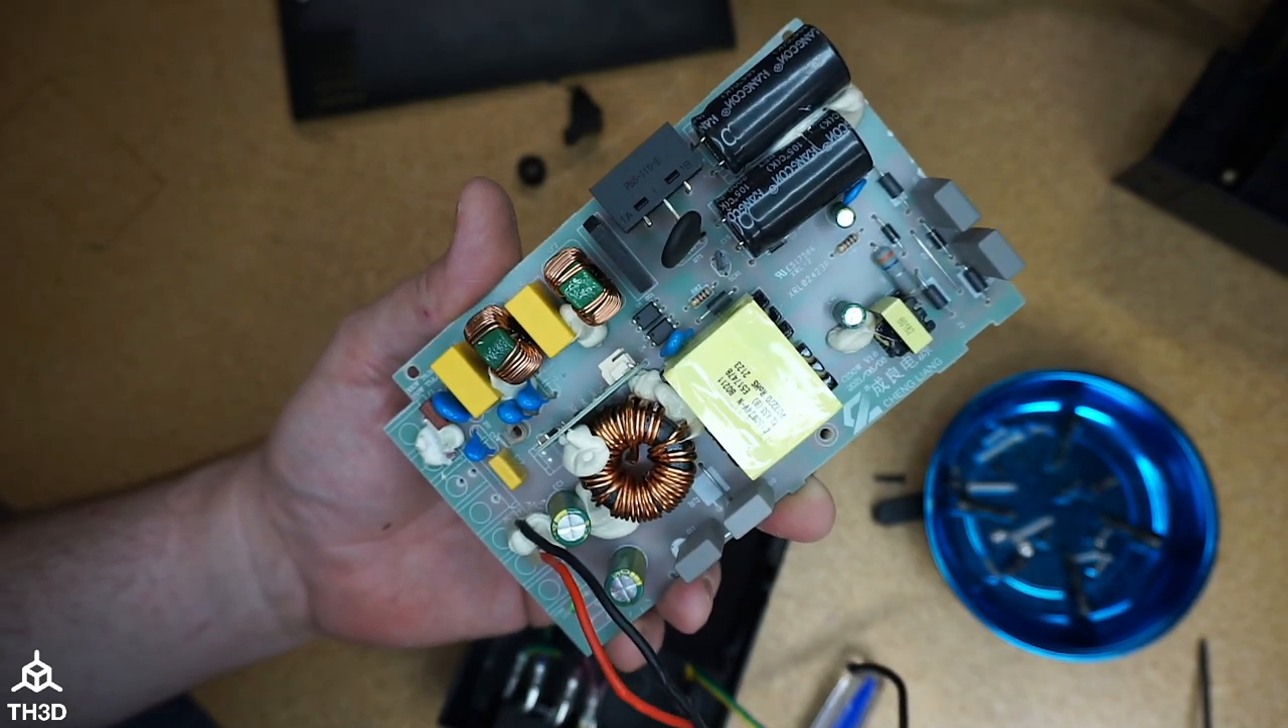And now we have the old power supply board removed from the housing.